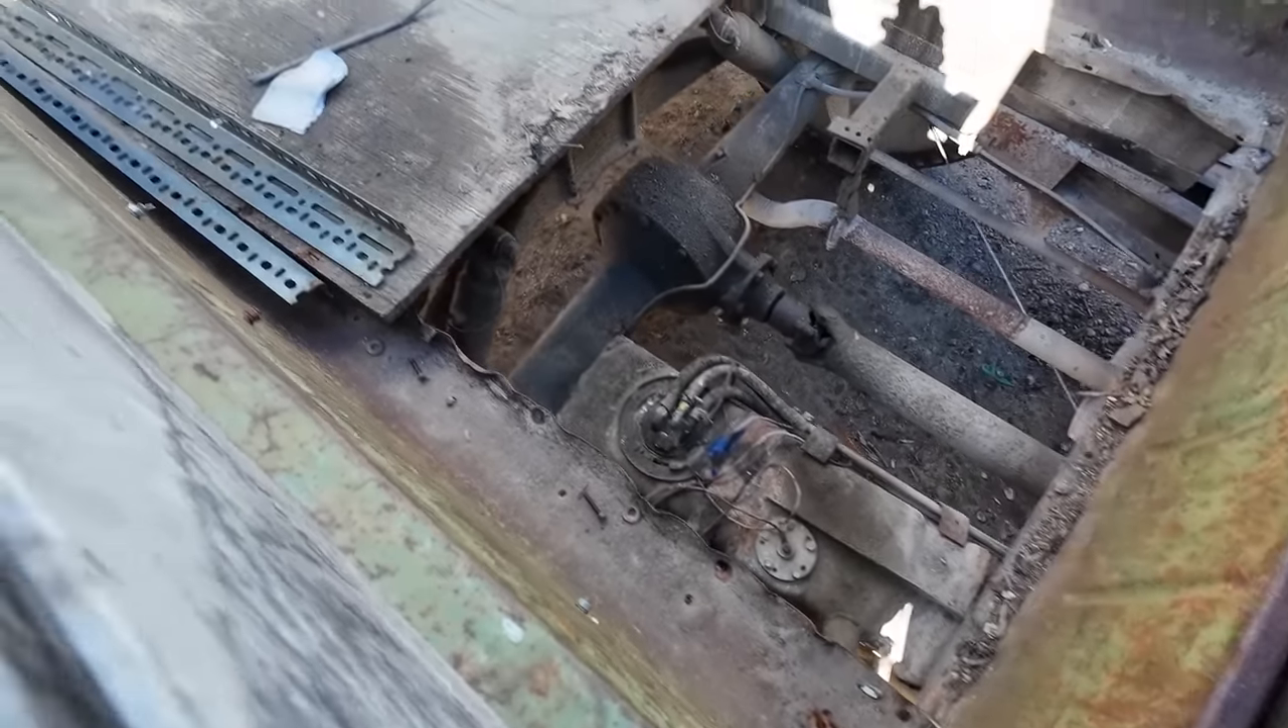I pulled the wood board out and this is my fuel tank.